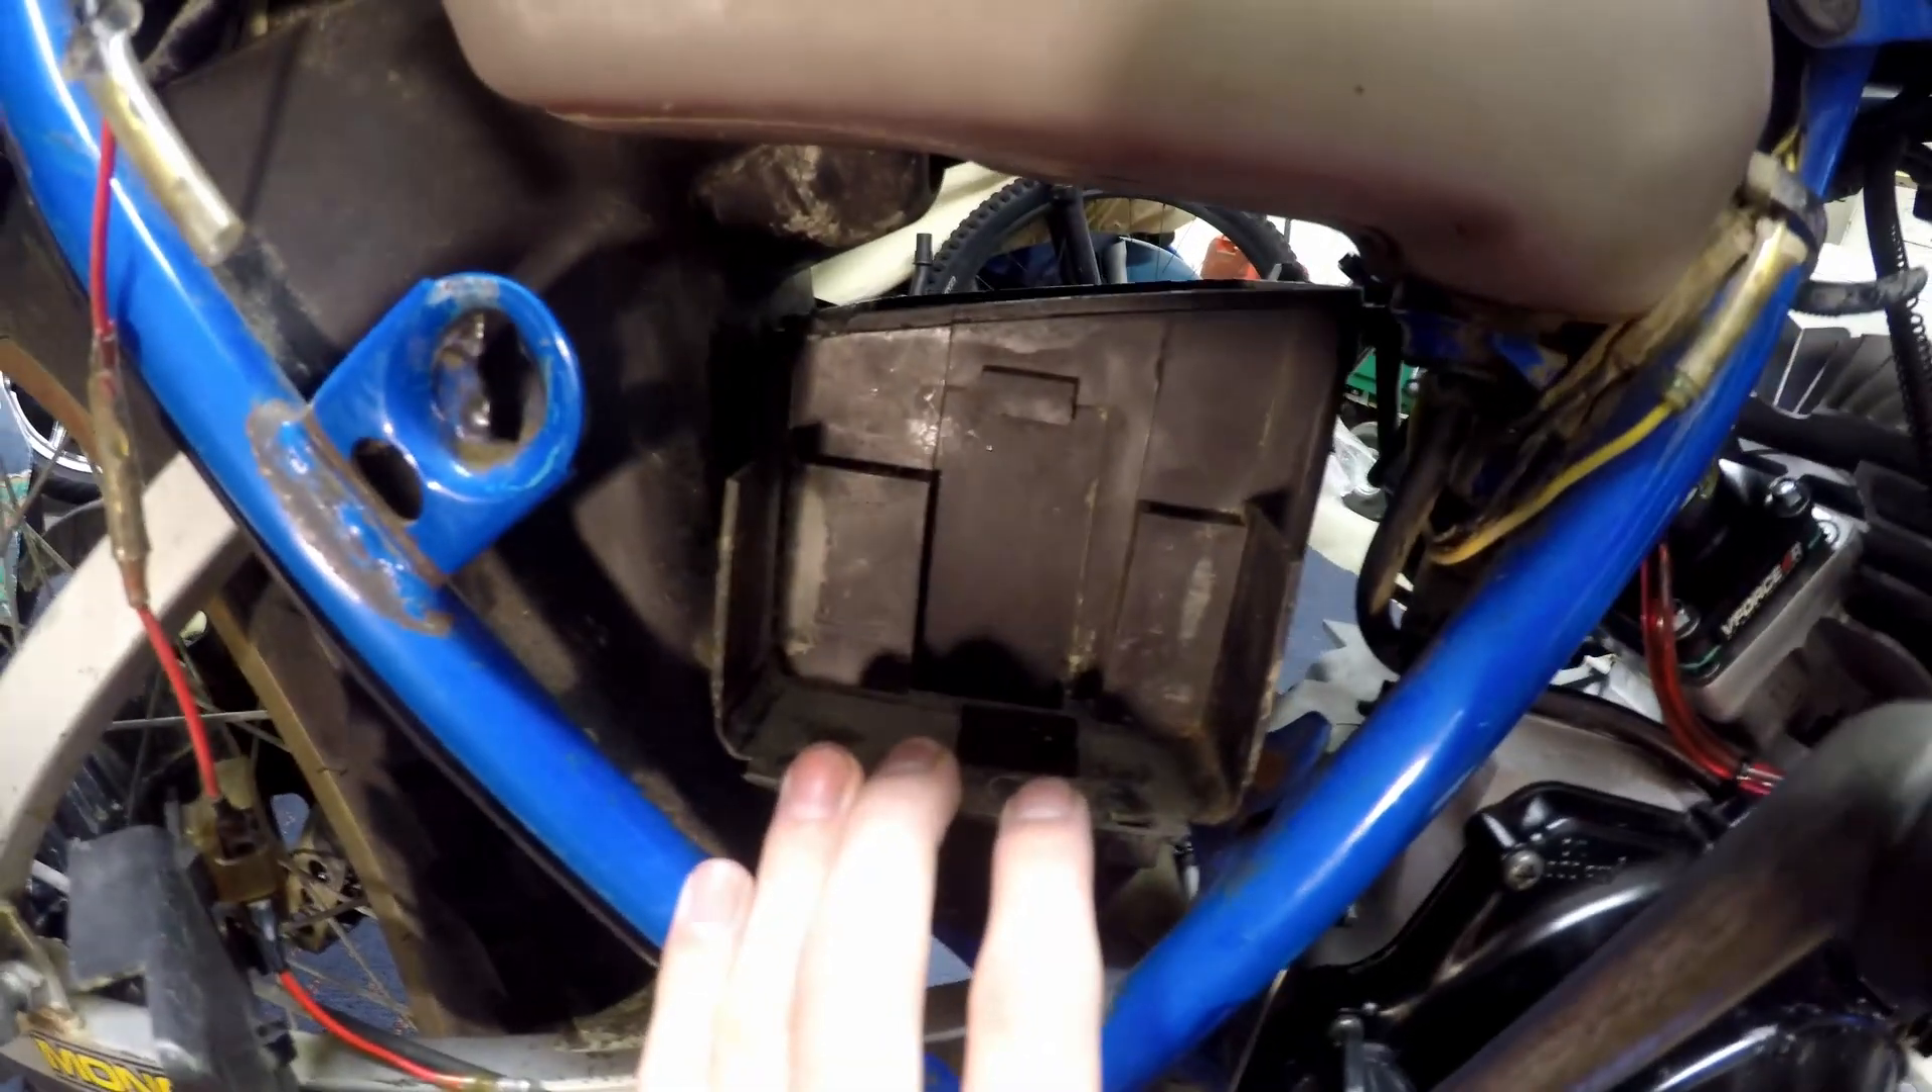Now as you can see I have fitted the air box but we're not going to be using it for an air box as such but it holds the battery.